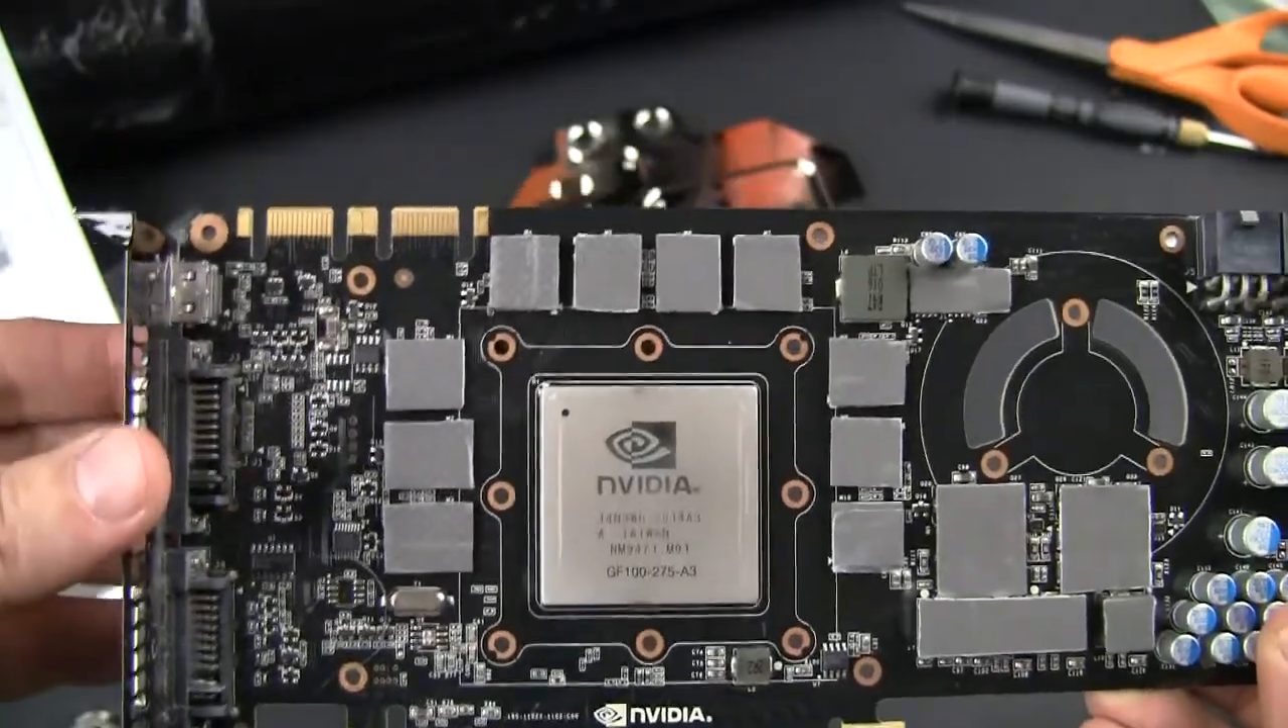Here I have all thermal pads attached in all places that it's supposed to be.